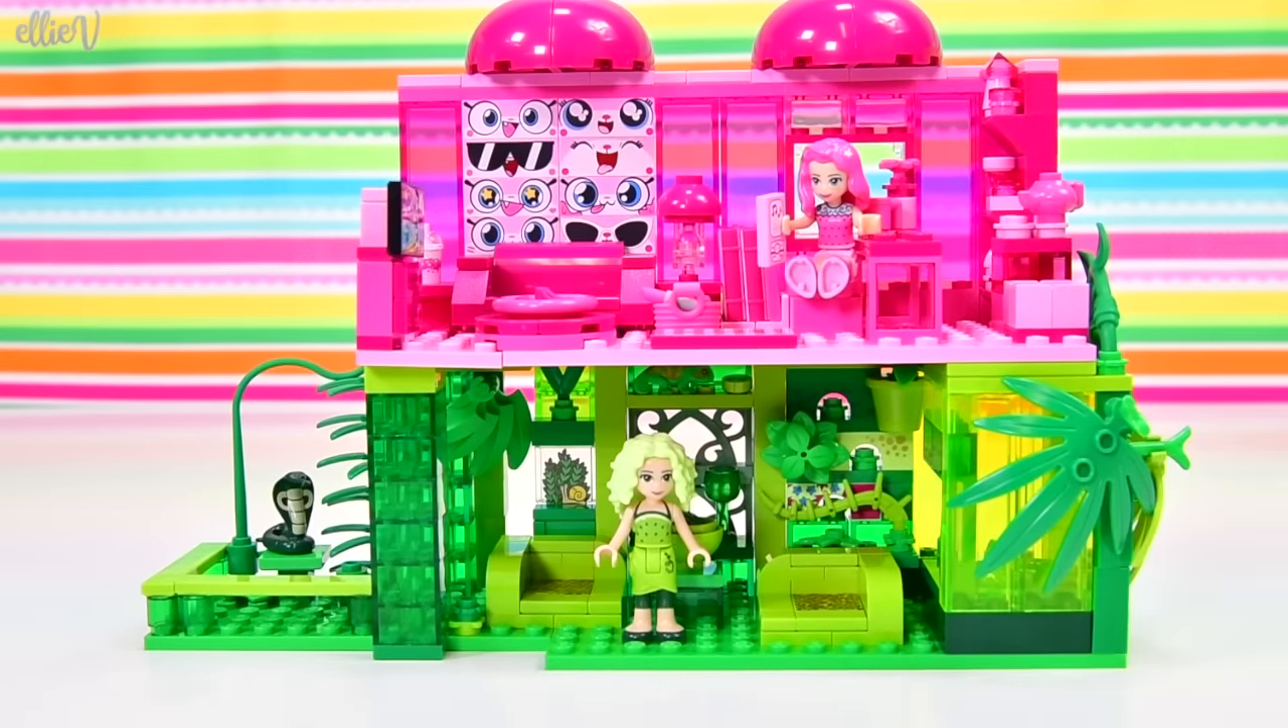So the pink layer goes perfectly on the top. Check it out.